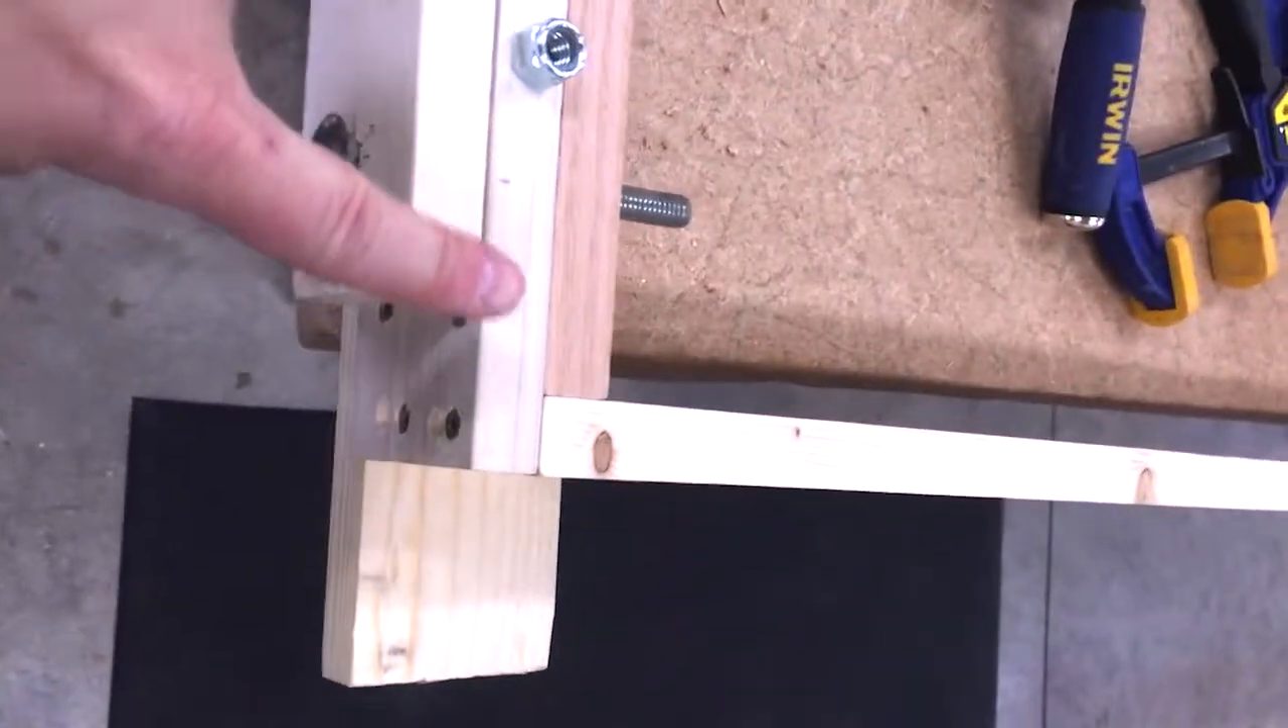You can see I've got screws going in this way also have screws here.